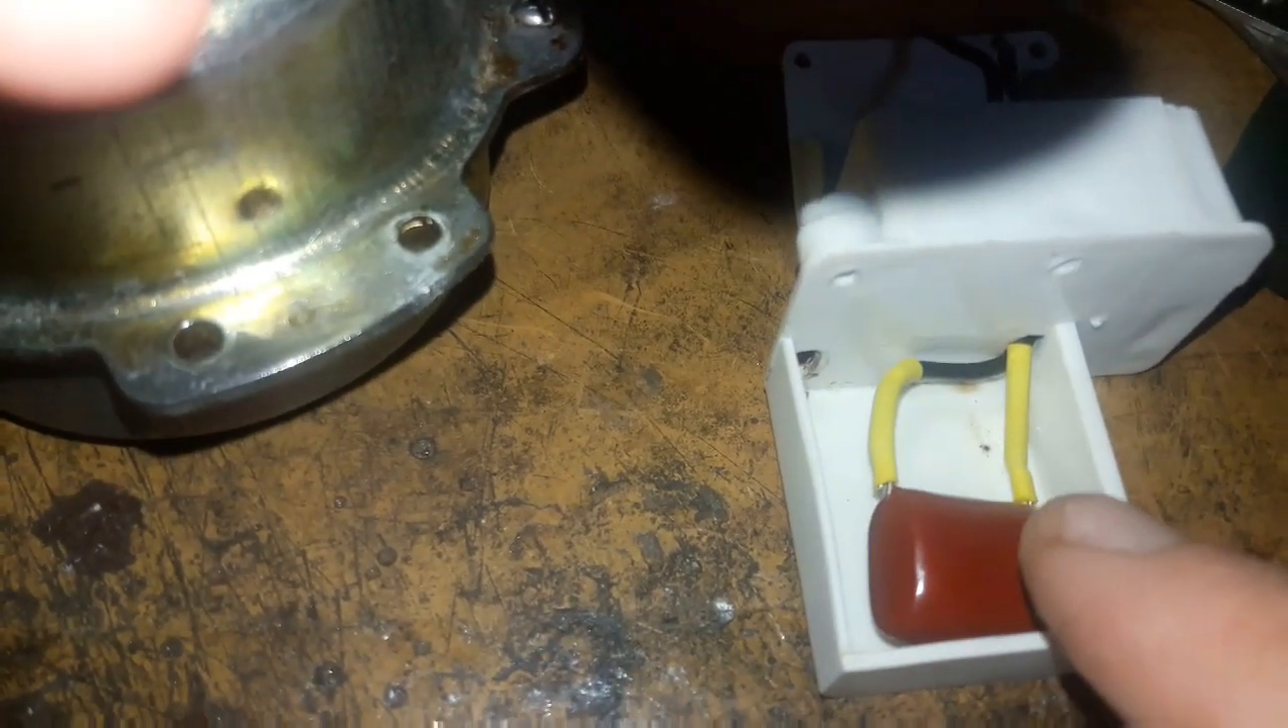Here's the capacitor has been installed.